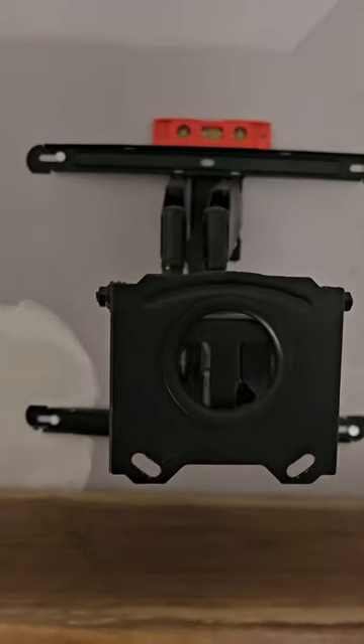All right, so we went ahead and got our bracket up here.